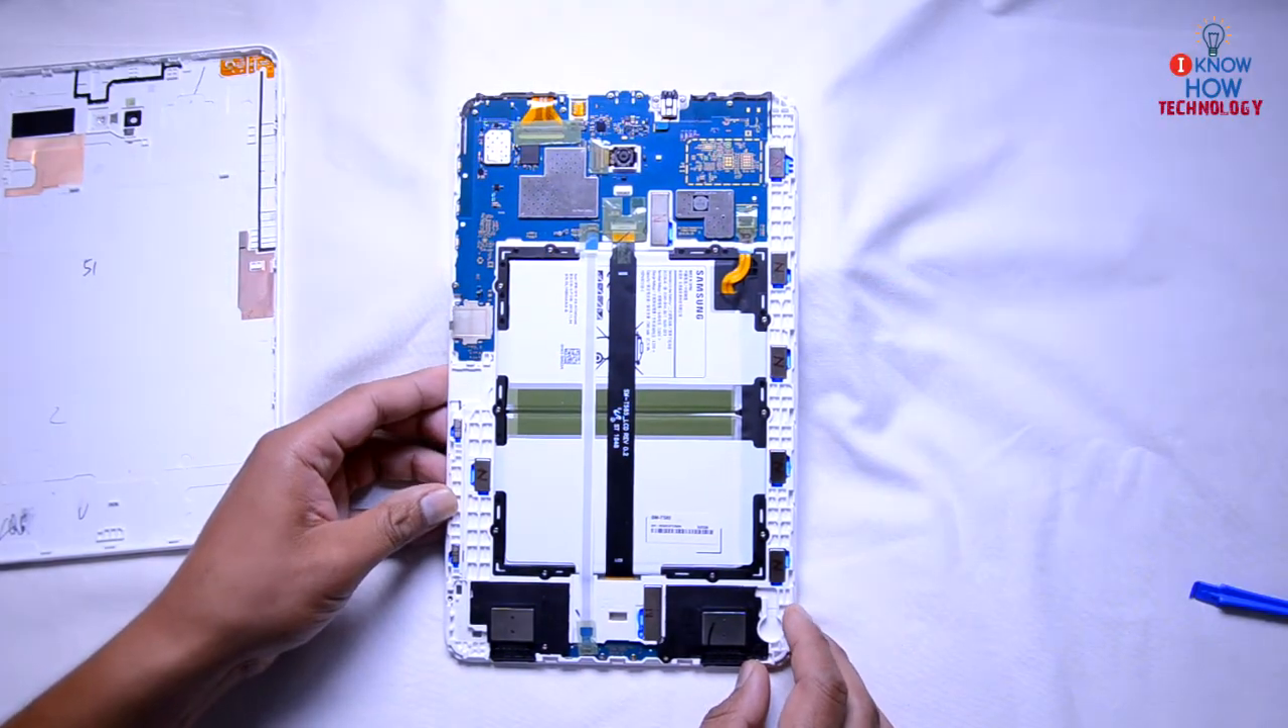All right so our back cover is off now.